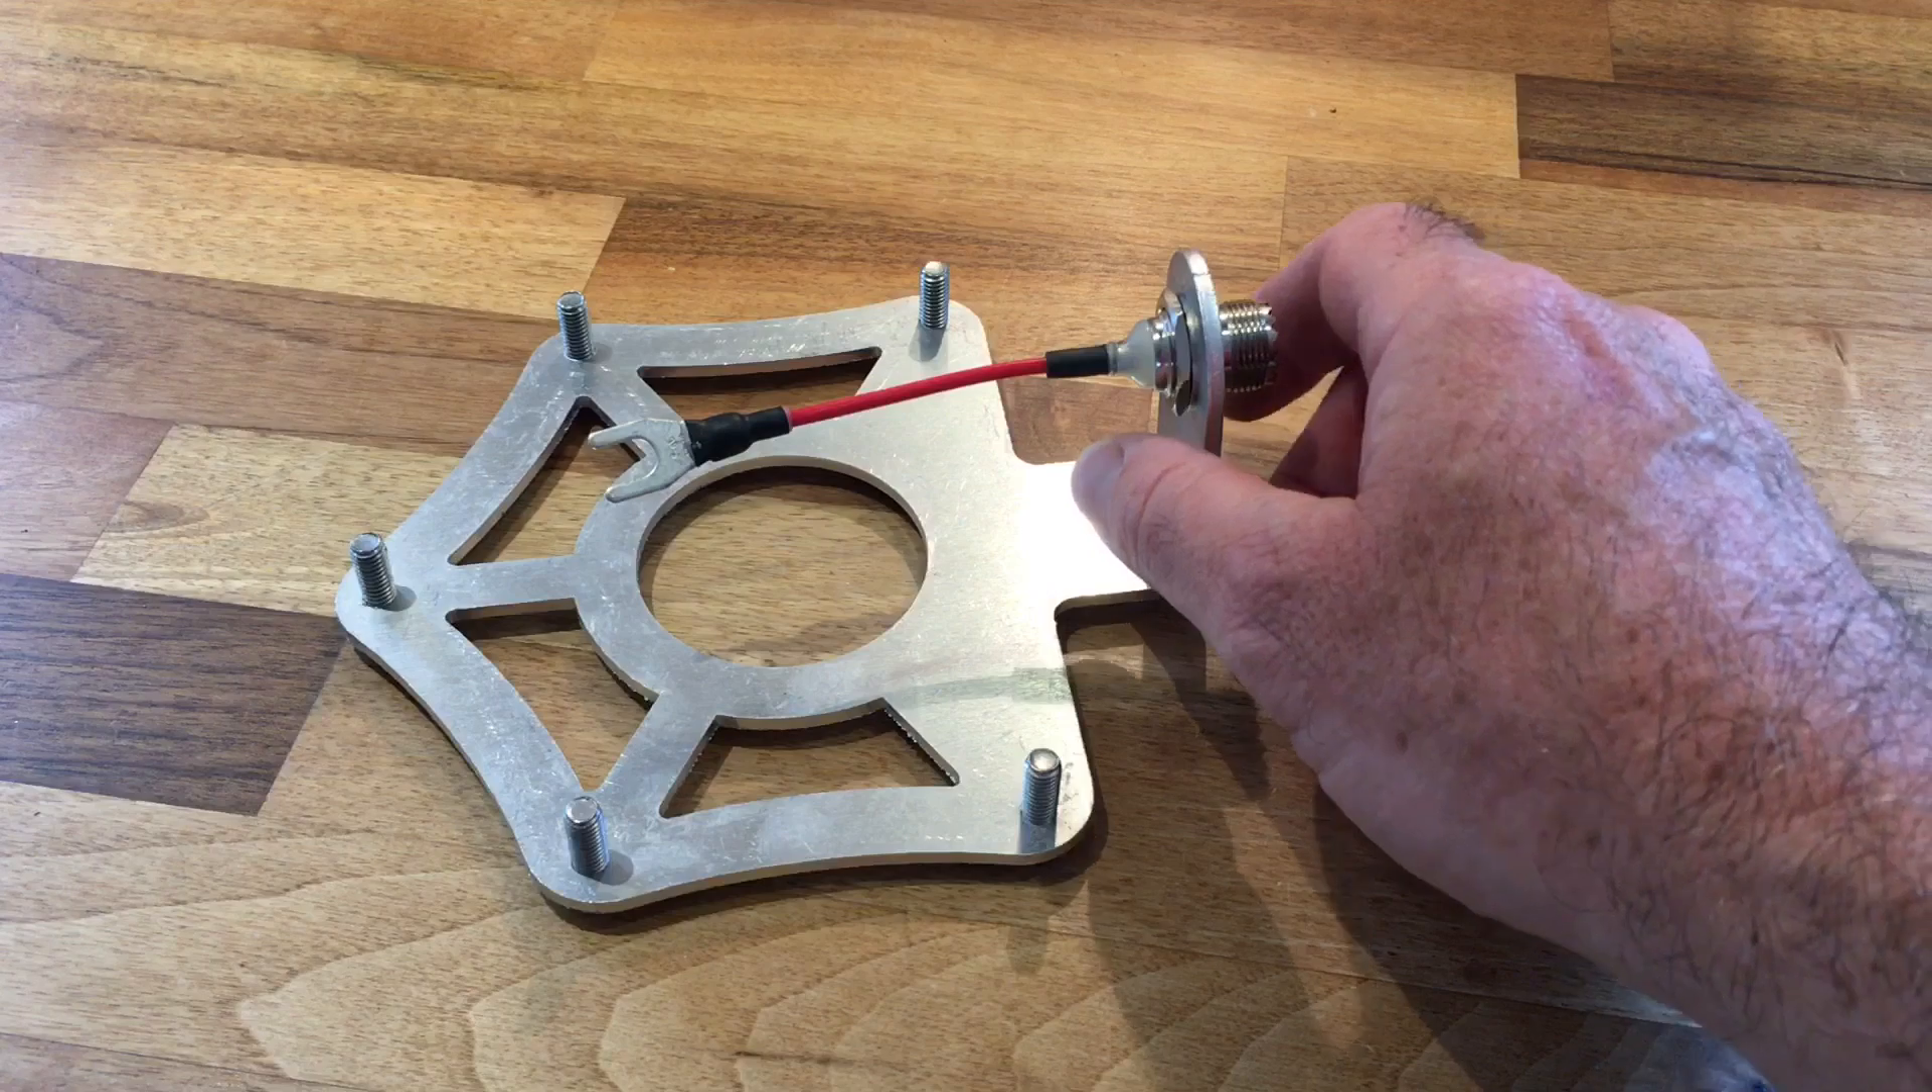All five bolts are now on with the SO239 socket connected.